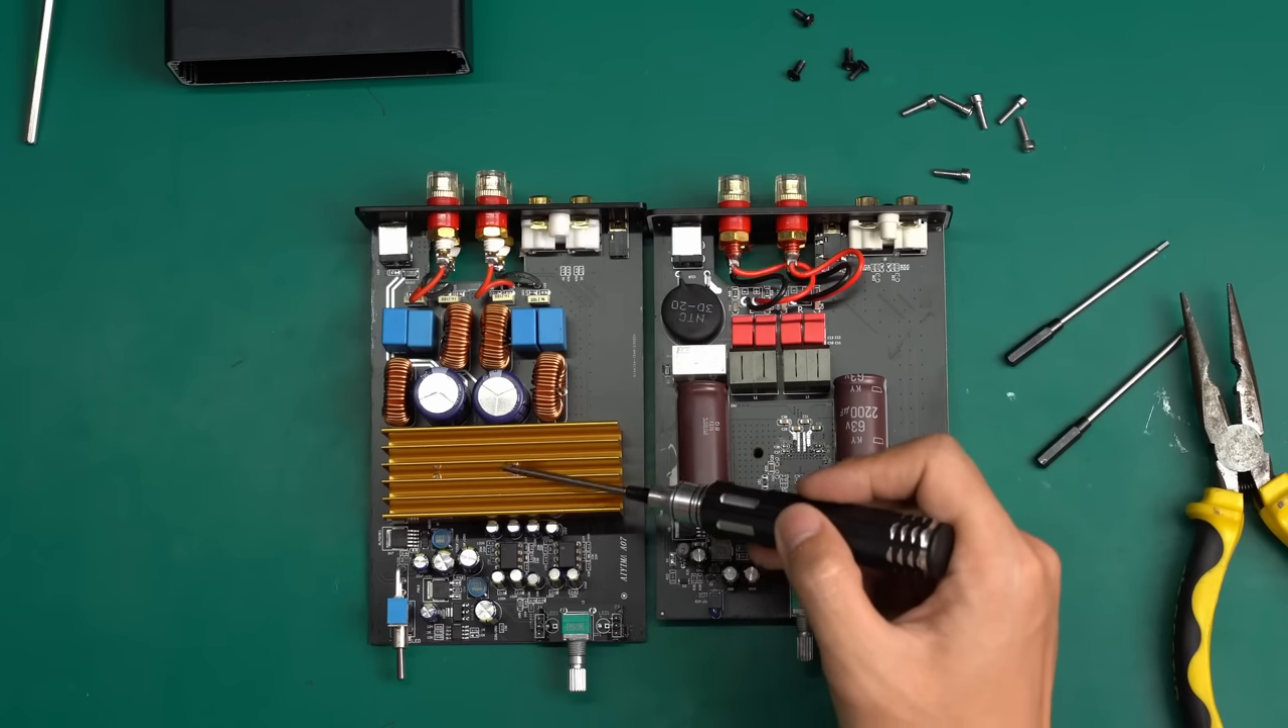The heatsink on the A07 is a traditional one with fins, but it's too close to the capacitors.